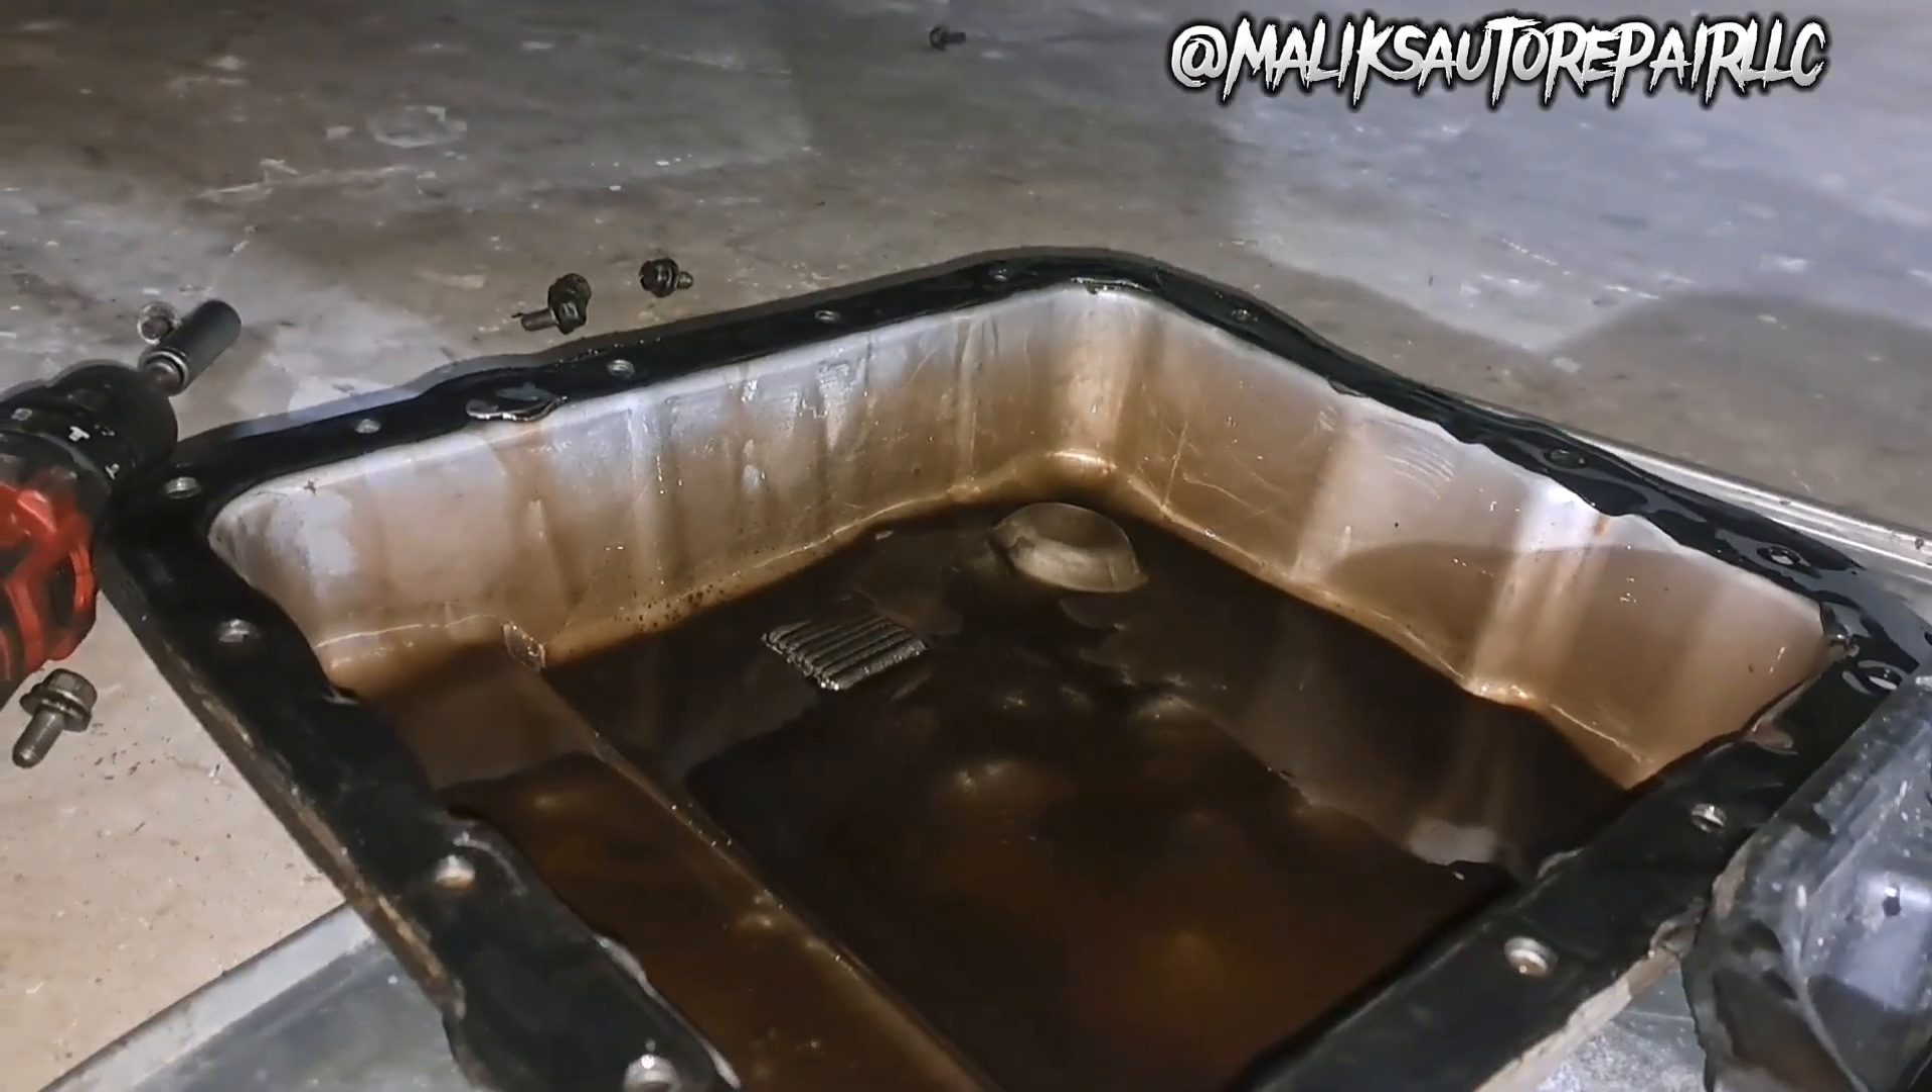Now we got the pan already off.